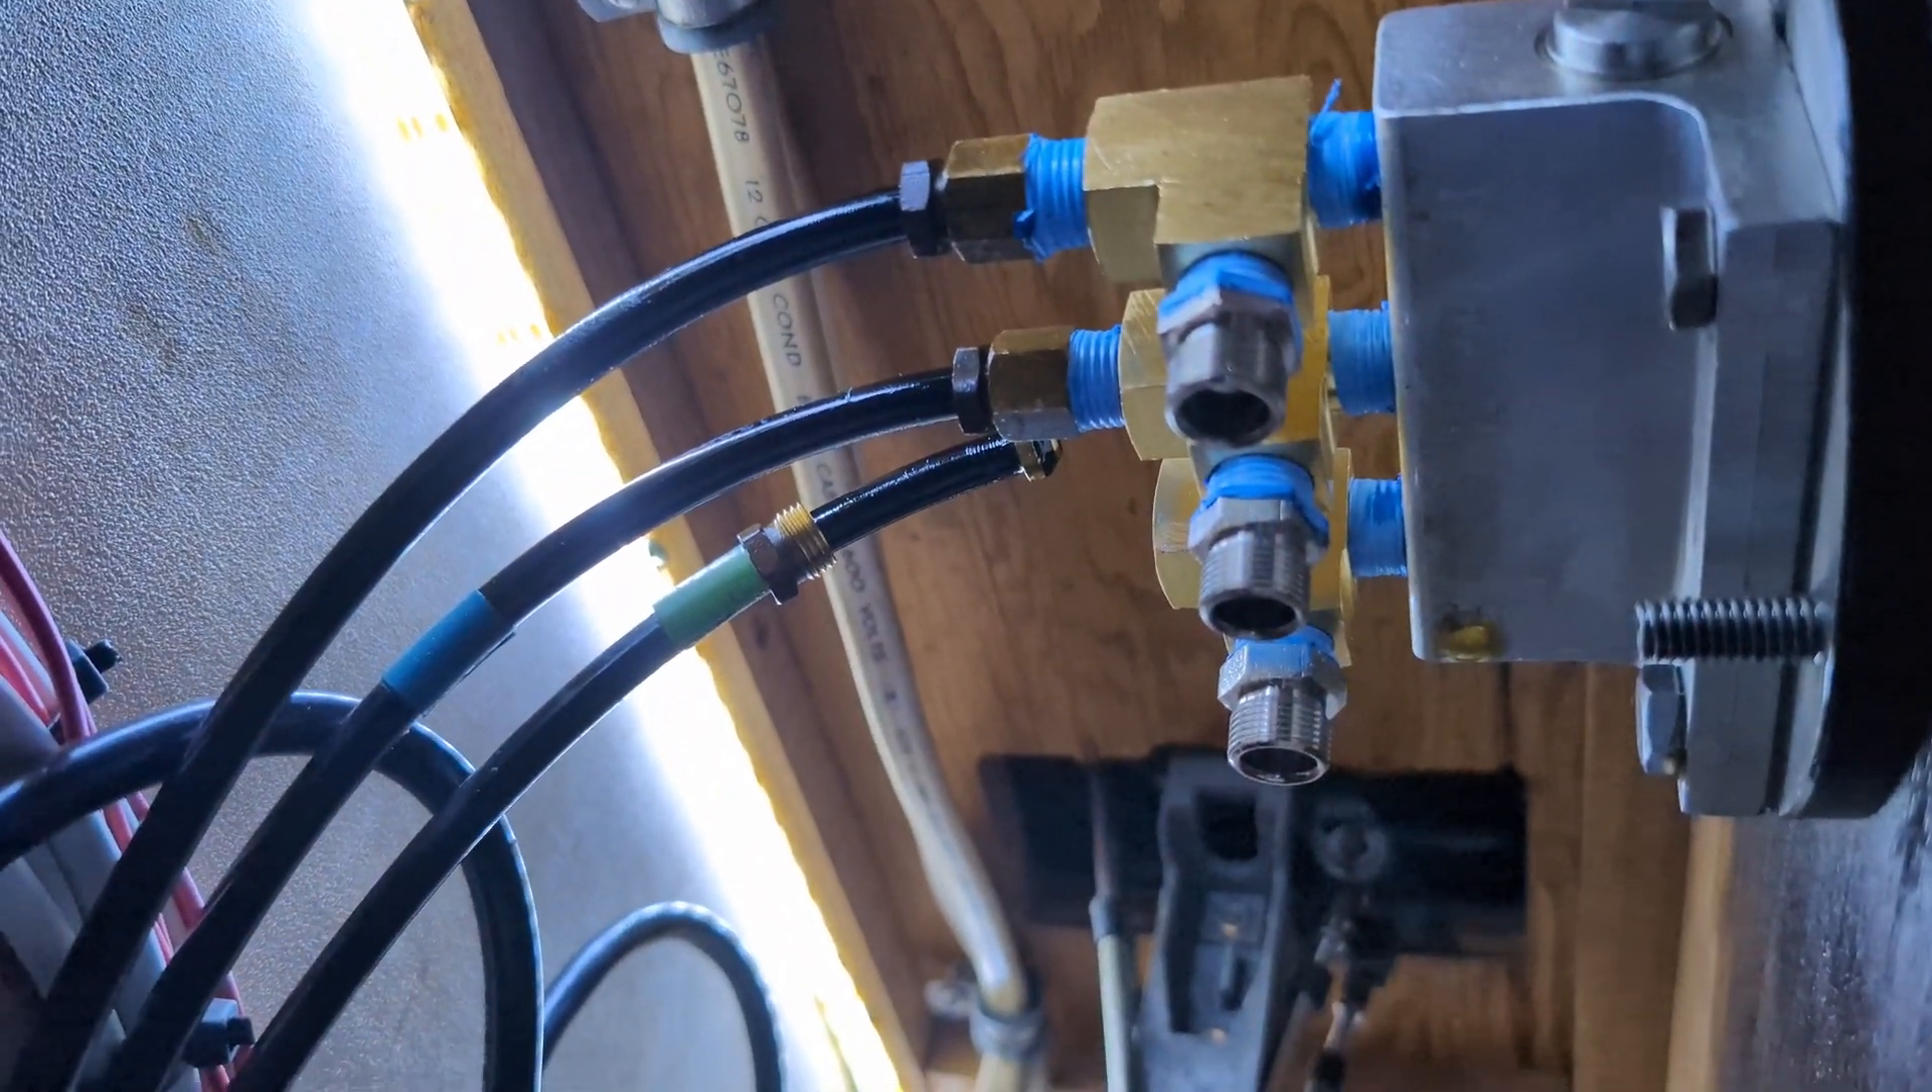So I've got the three new lines kind of just roughed in.